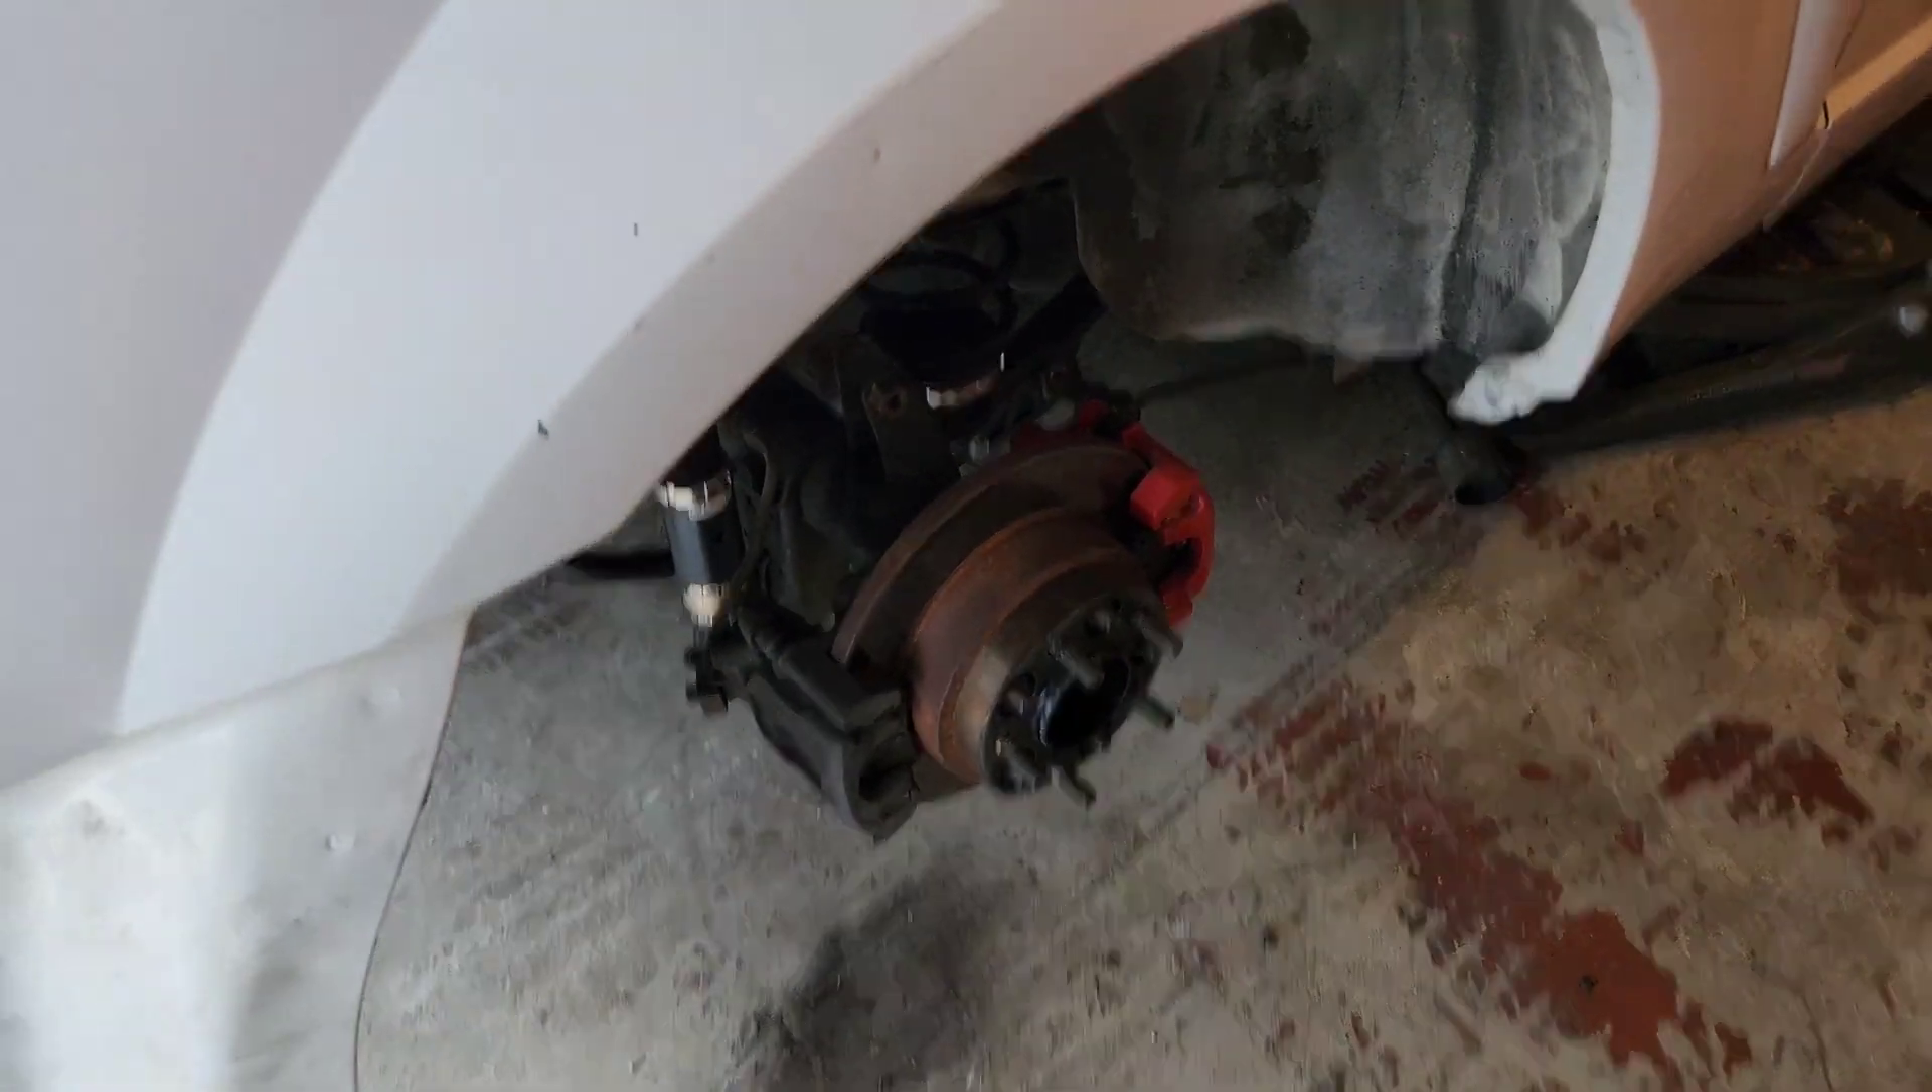Okay got the rear wheel off here on the passenger side.